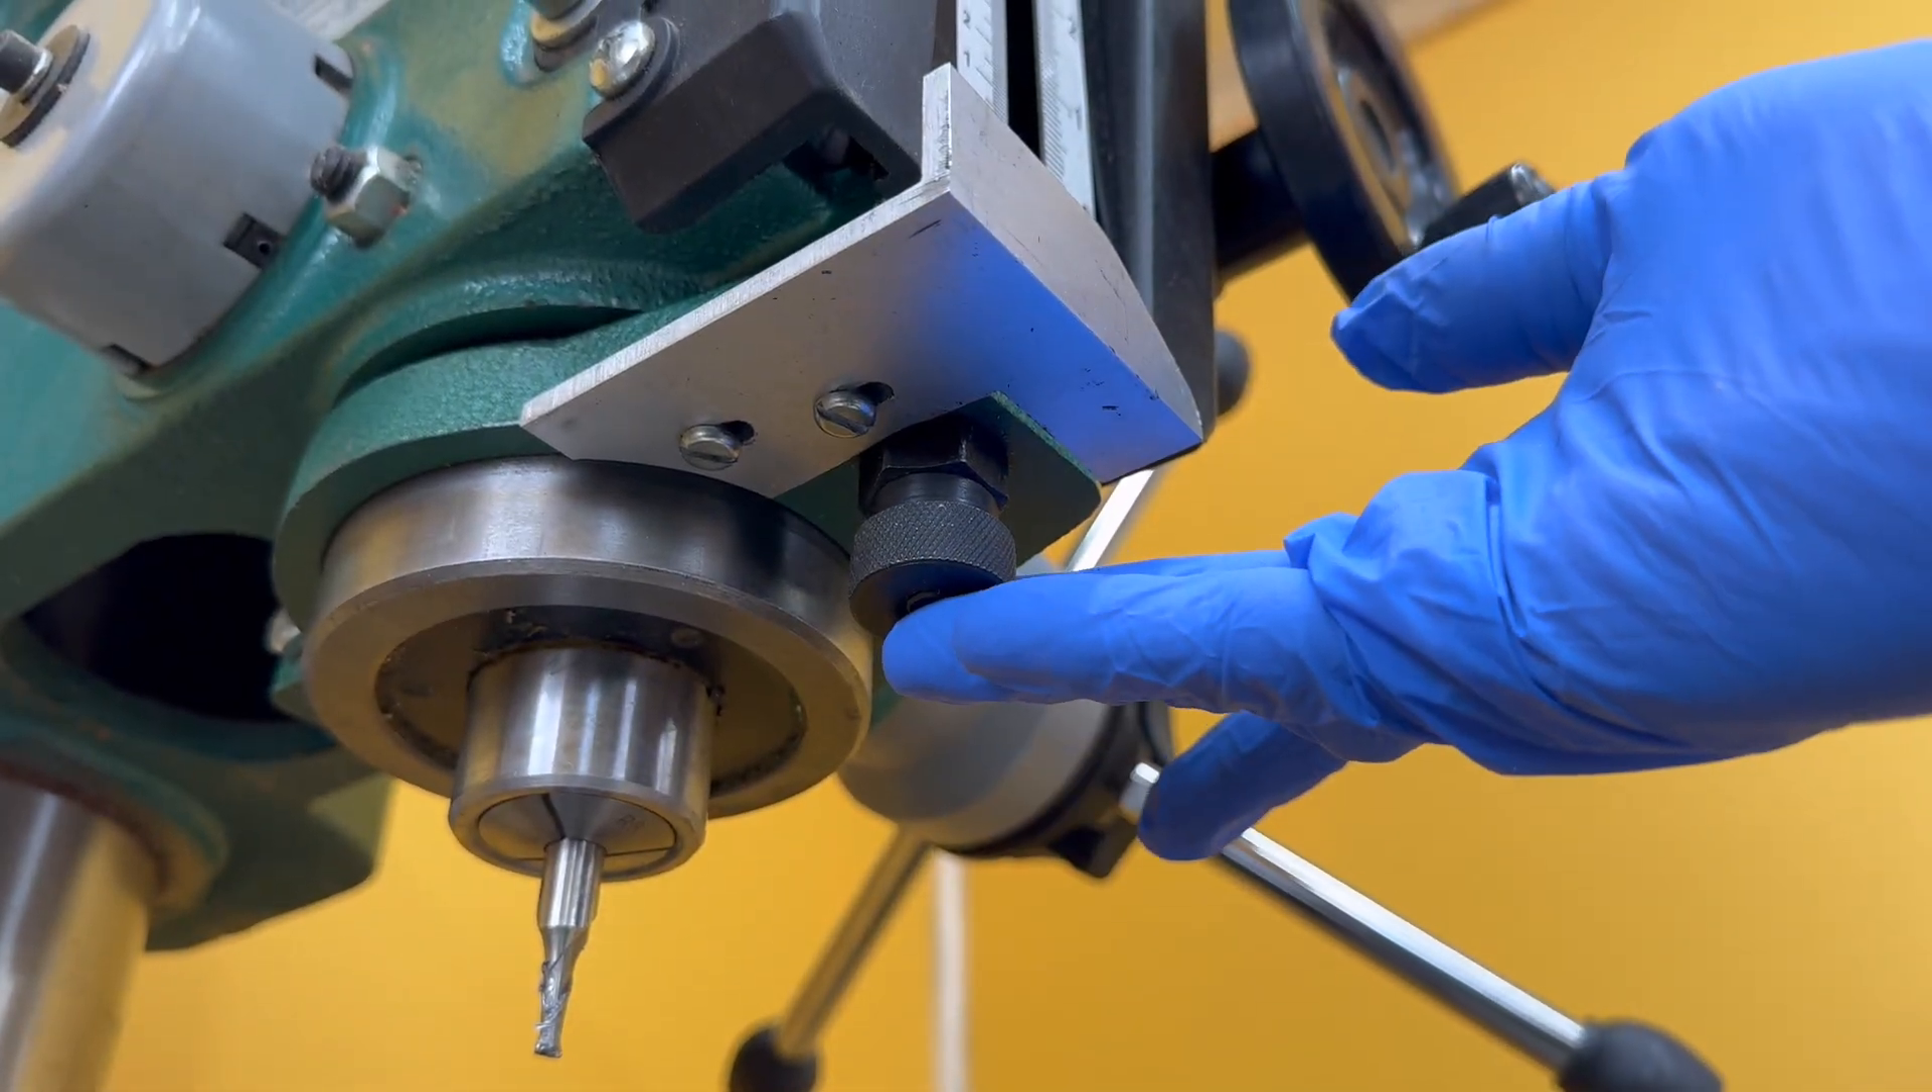I sort of traced around working parts and so on, roughly cut them out and I tapped and drilled this collar and mounted this bracket to the underside of it.